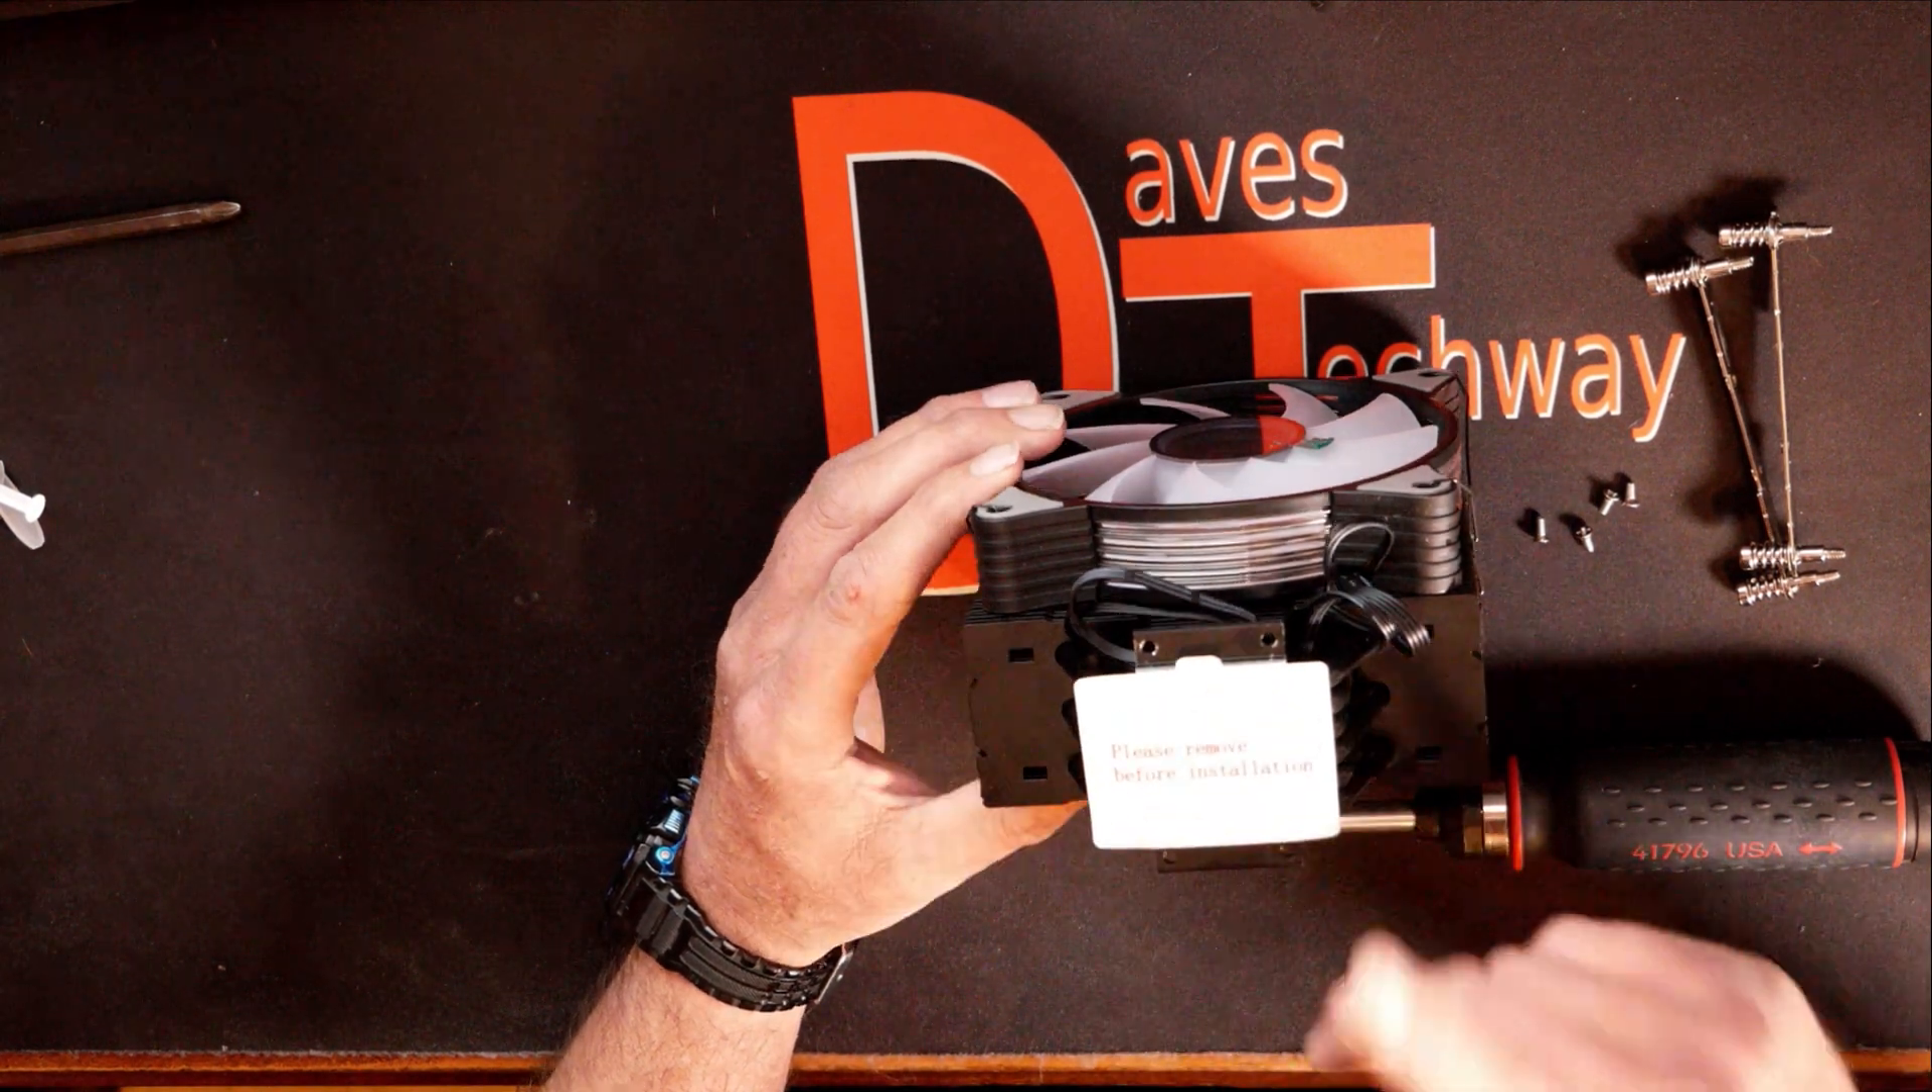And as you can see, there is a piece of paper here that we will have to remove before we install this onto the motherboard, we'll take care of that in a little bit.